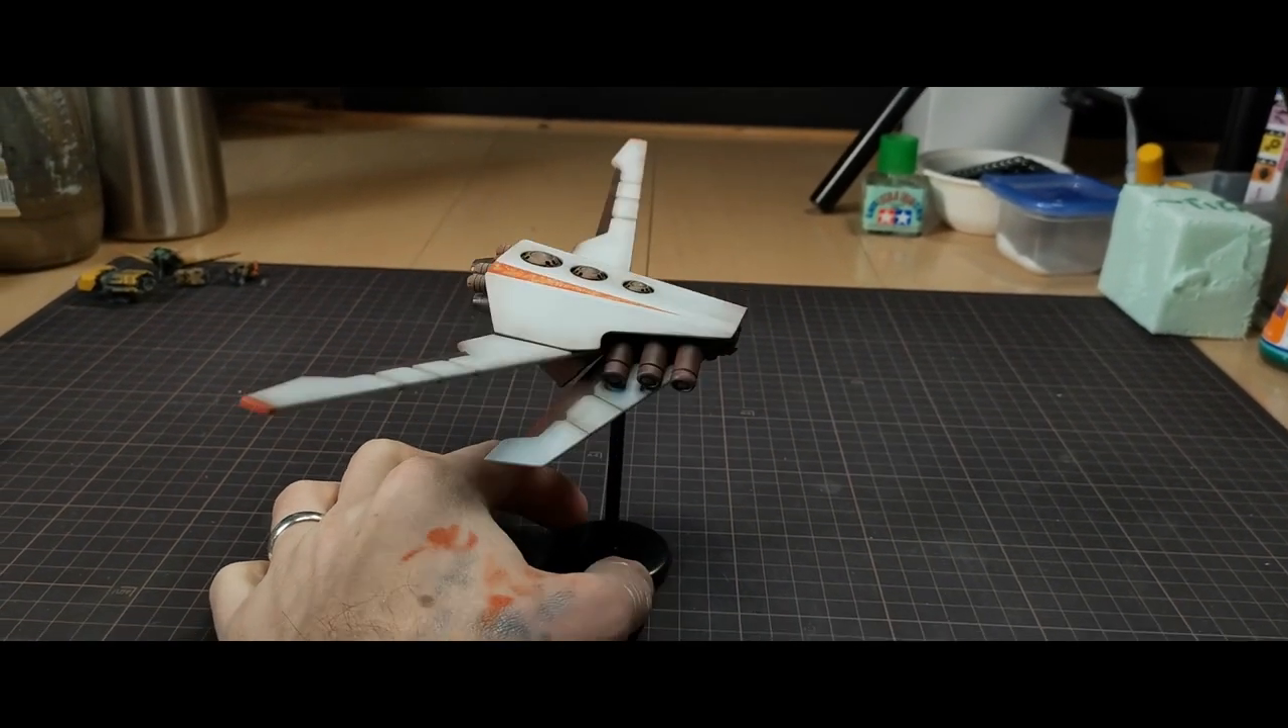I used CA glue to combine all the parts and set it on a simple black stand for now.